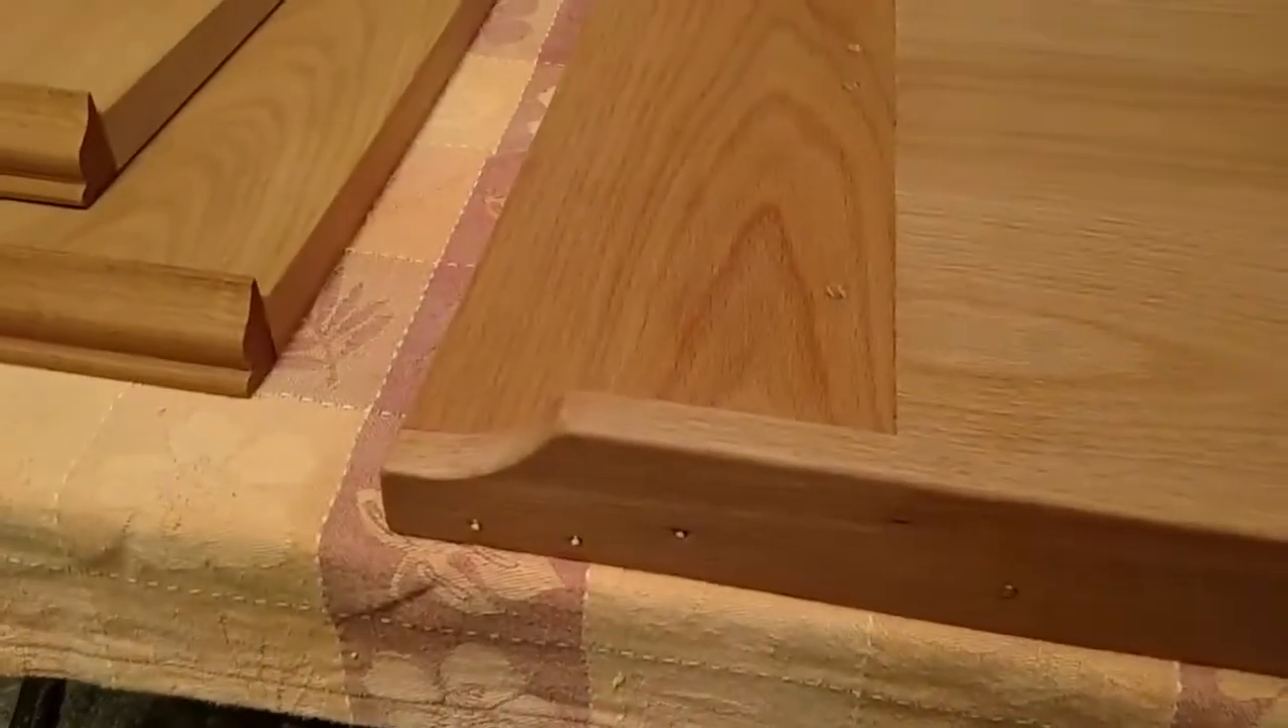So the fence on the front, I did use brads to pin that into place so that it could be taken apart easily.